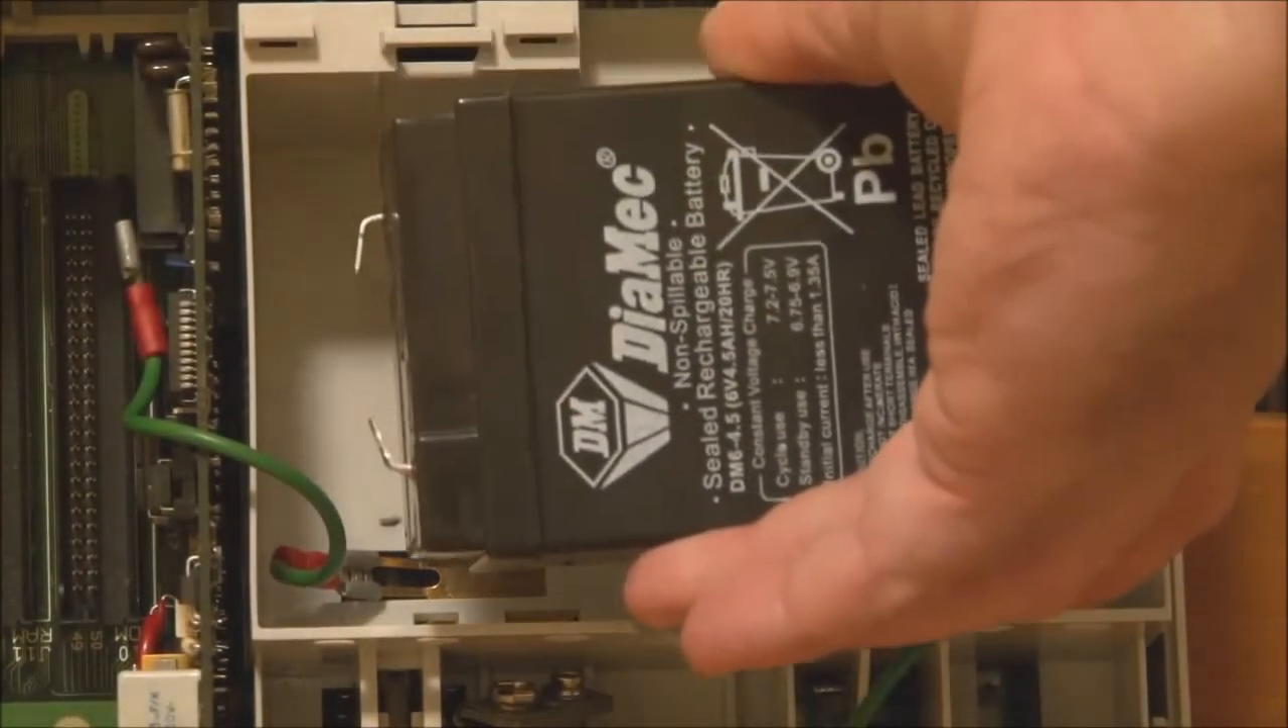This replacement battery is a little bit smaller than the battery compartment itself.